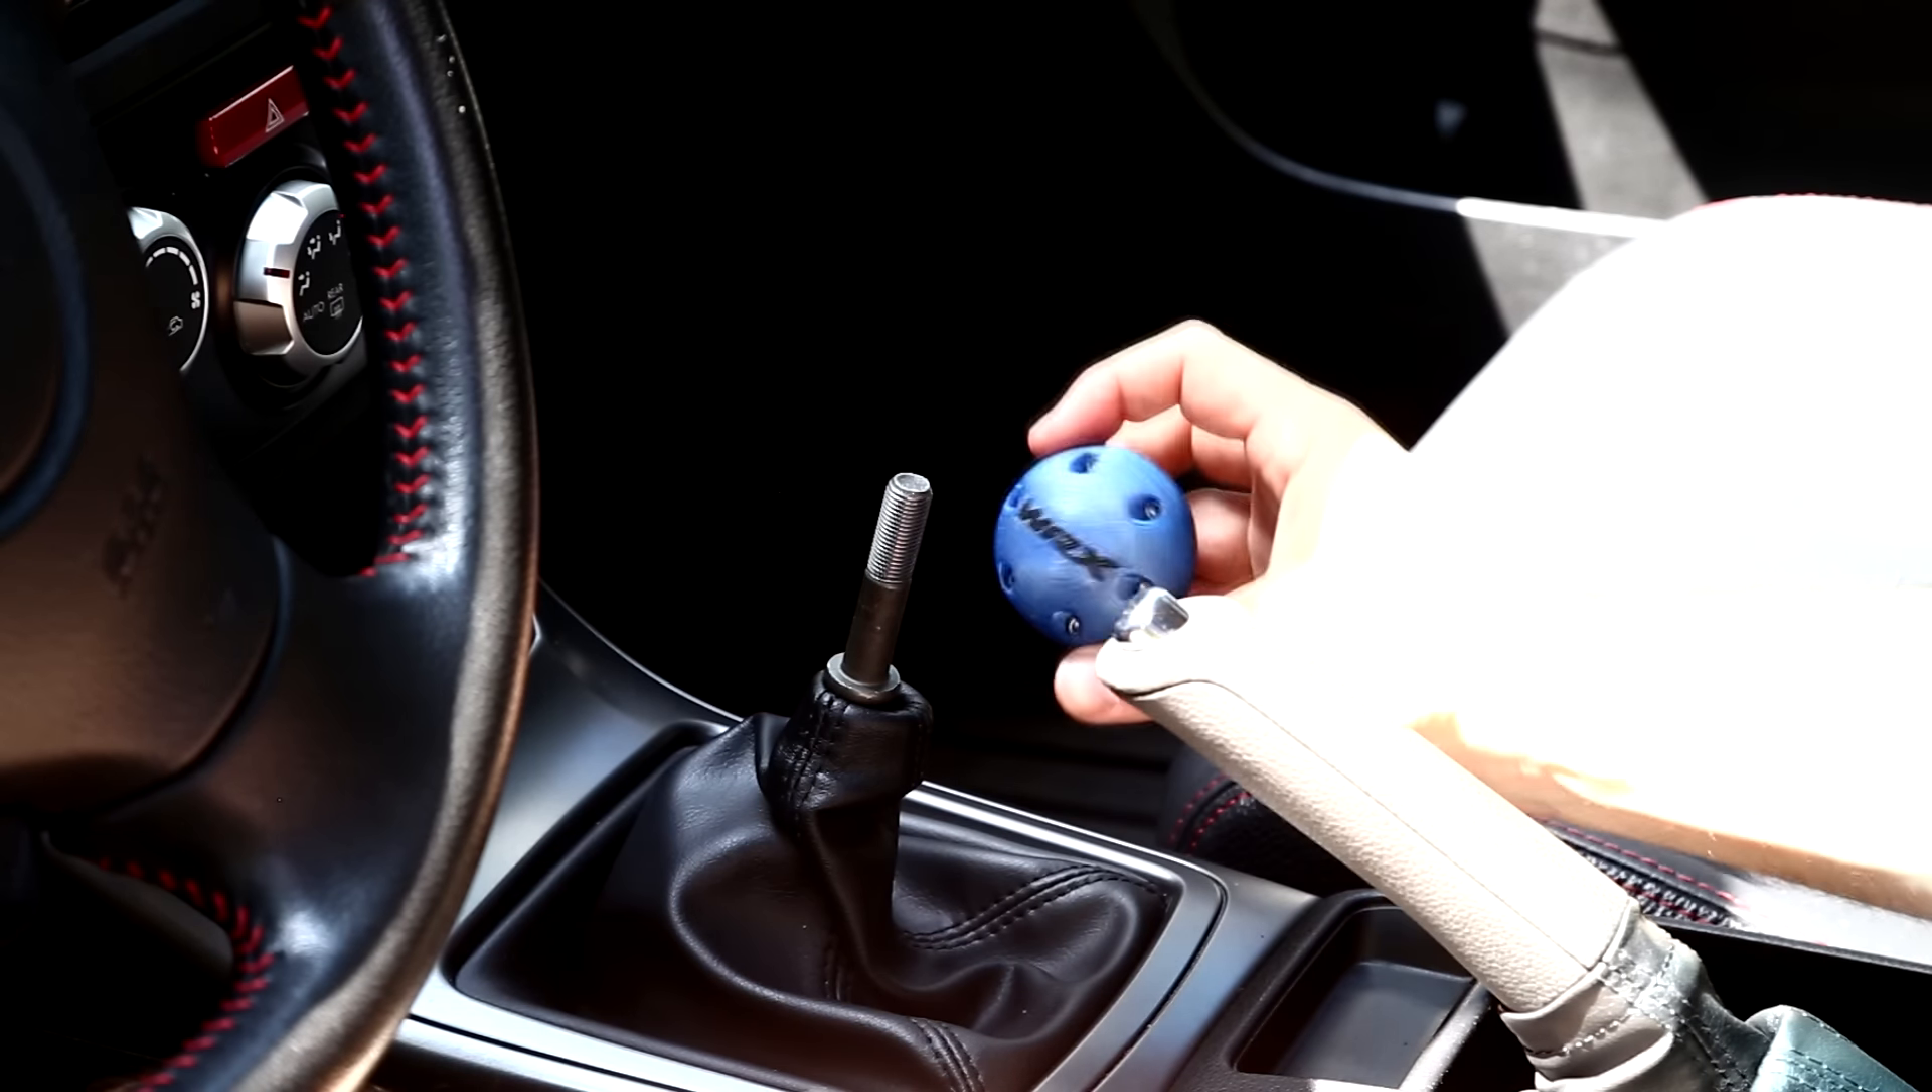Then, I unscrewed the stock knob.